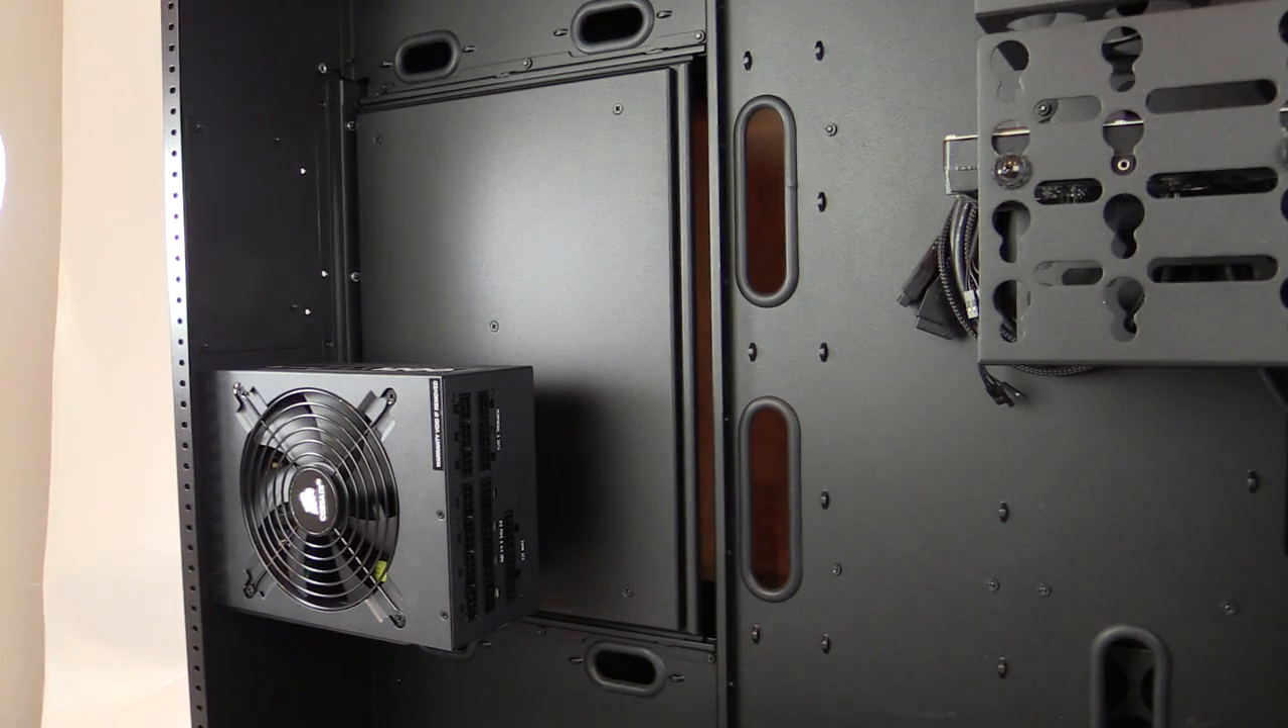There we have the power supply installed.